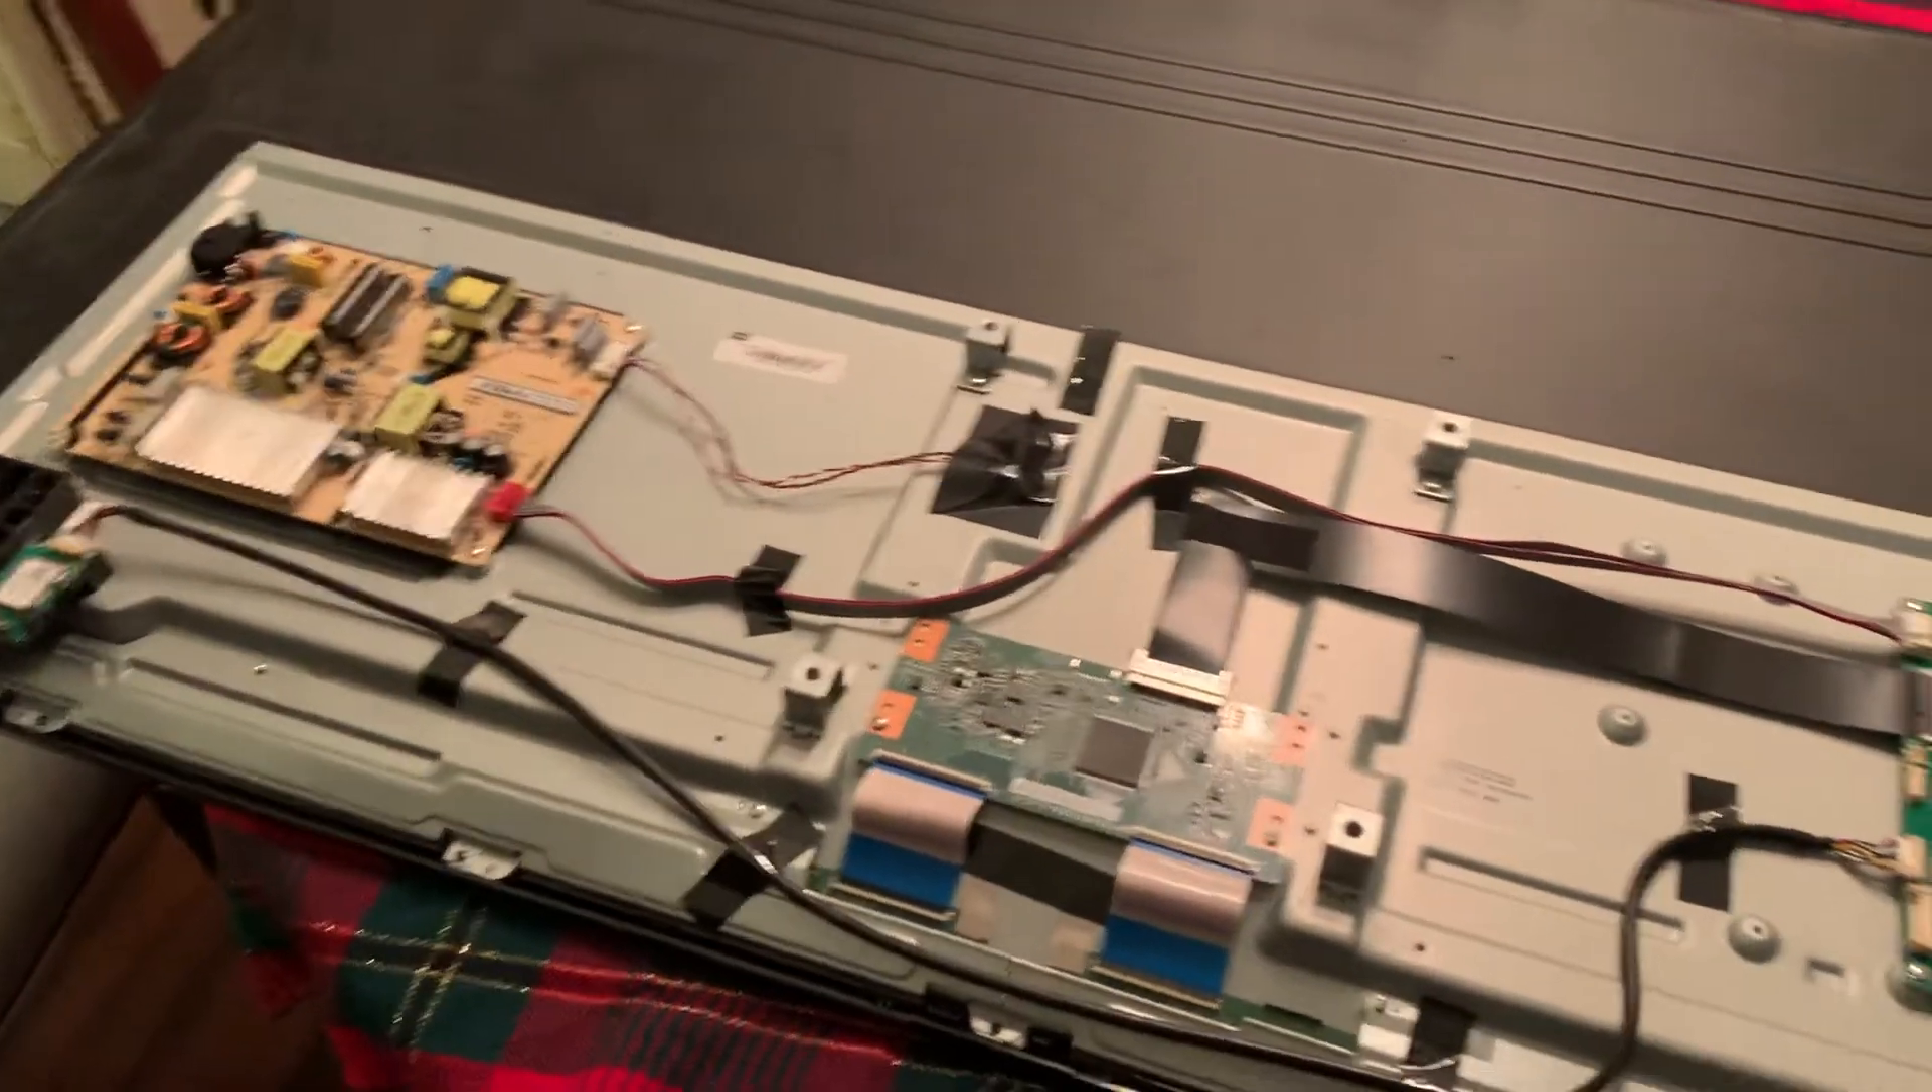As you can see we've now revealed all of our boards.